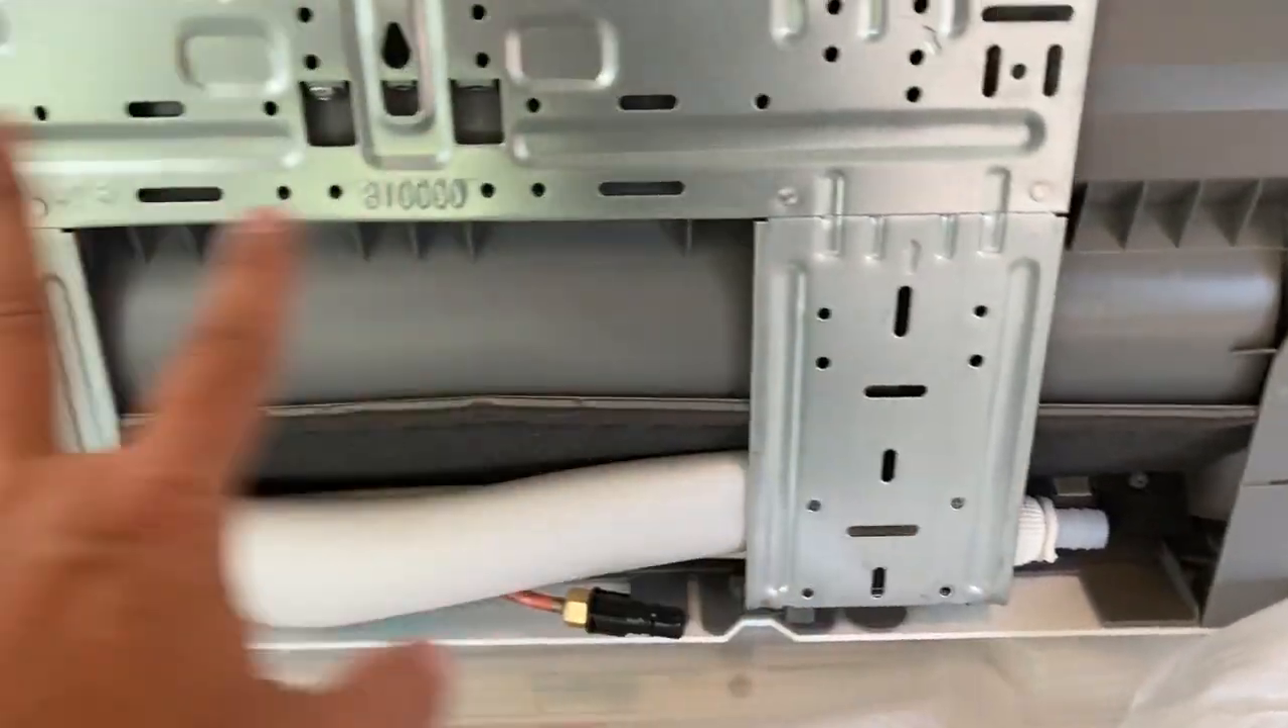So the back of this you can see the line sets in here I haven't taken anything off yet to pull those out.